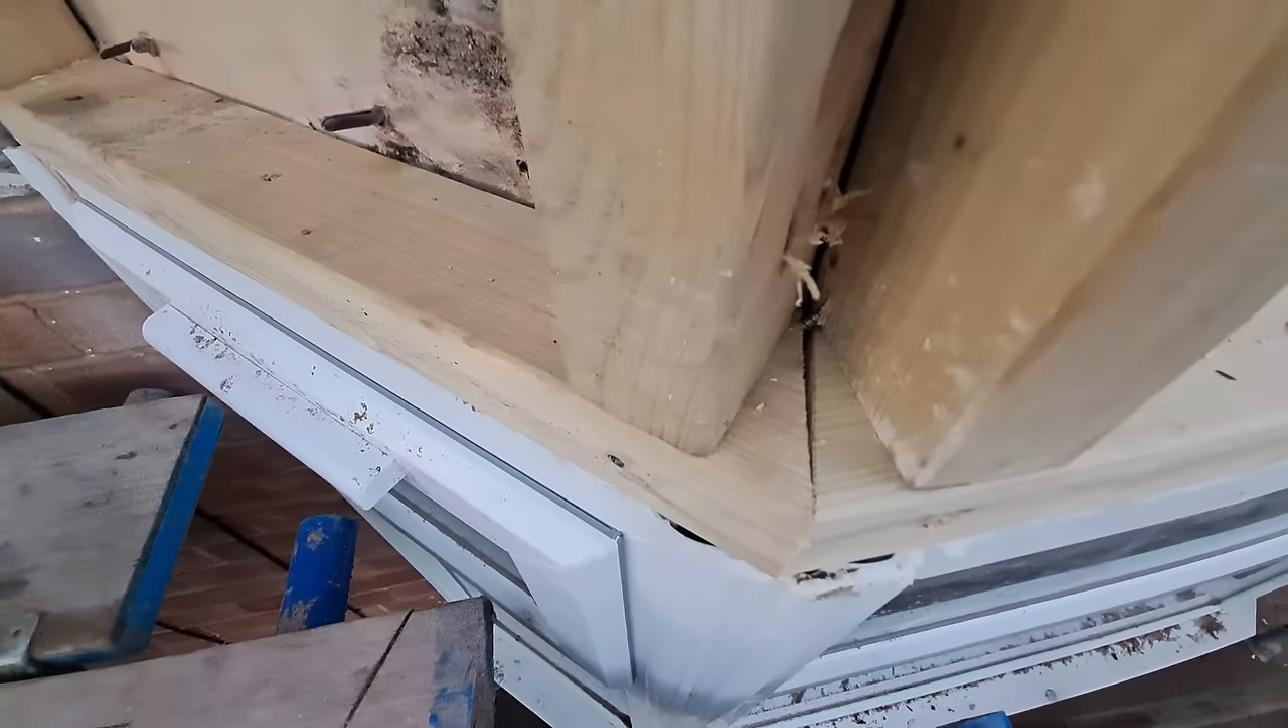So as I said, I'm not a joiner but I mean there's a little bit of a gap in the joint there.